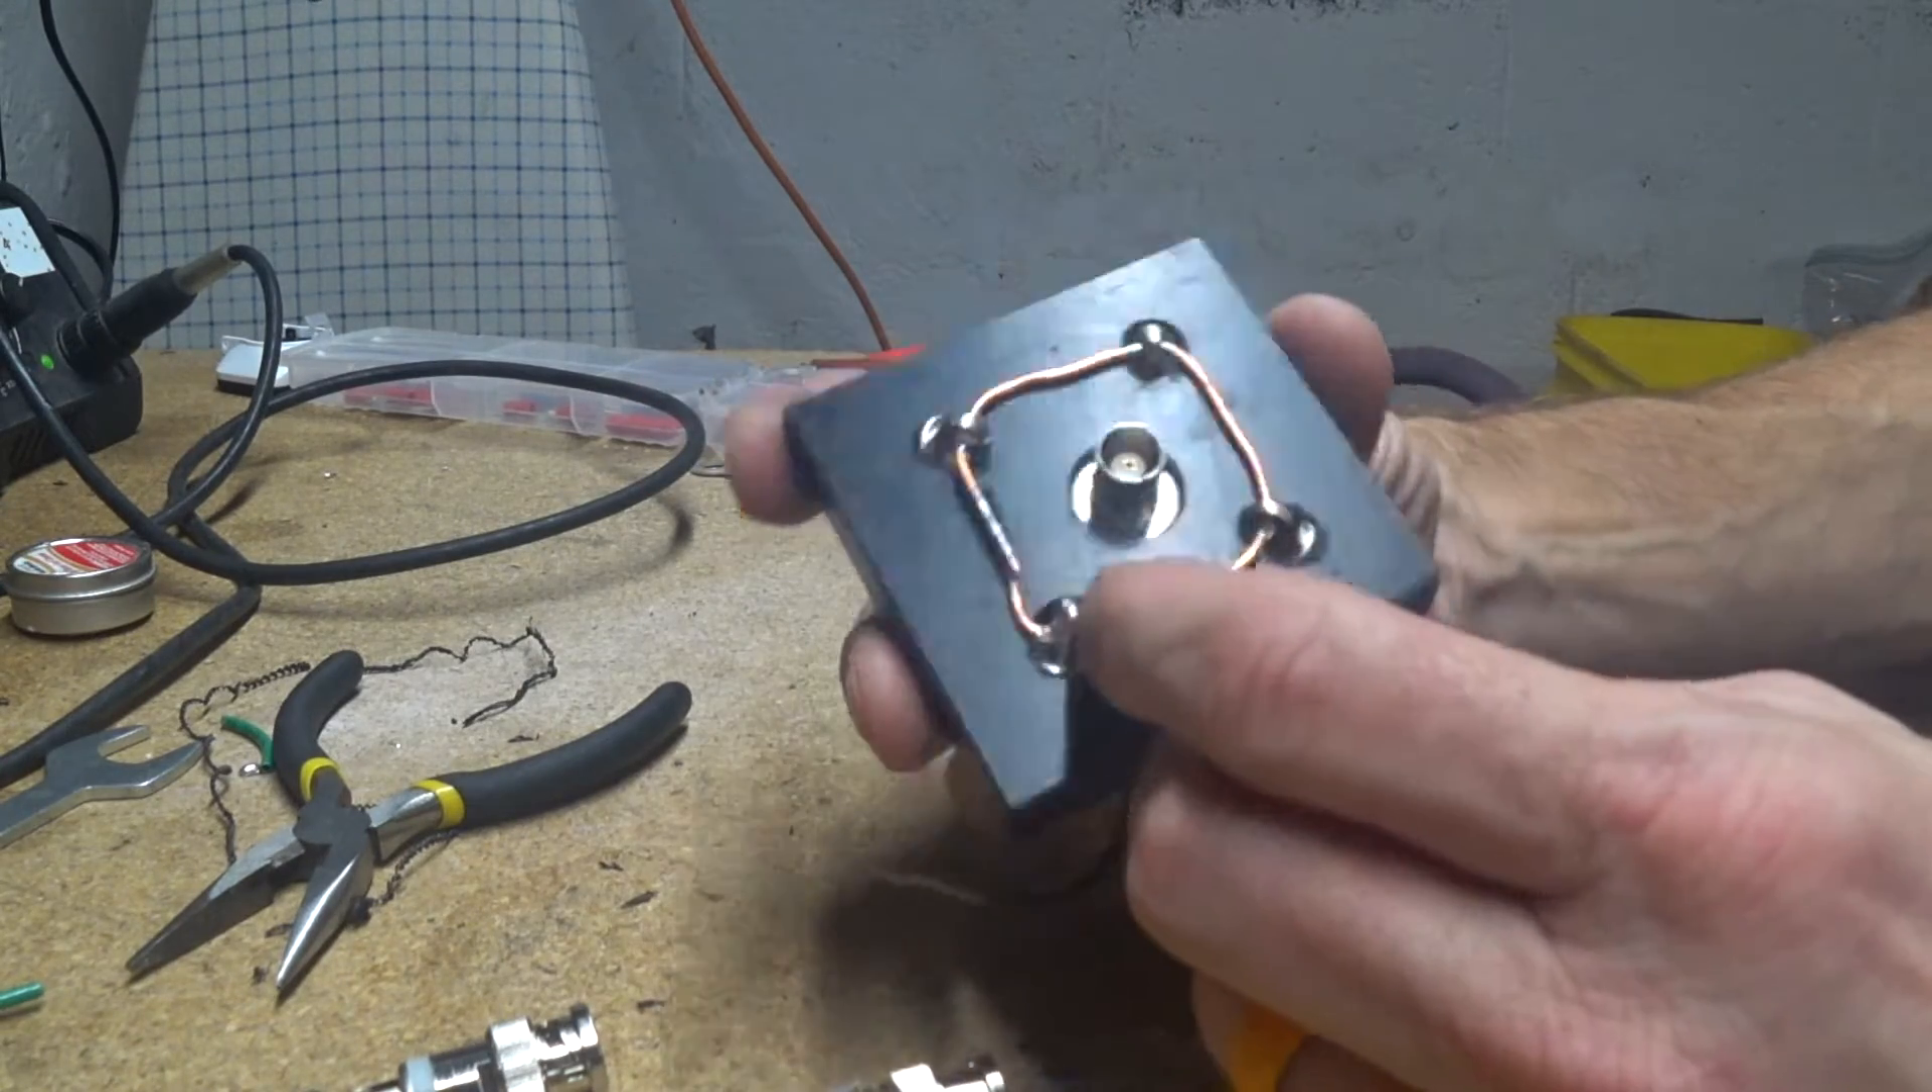And, um, I use this, uh, I got this wire soldered in all the way around here to, to ground all the radials.